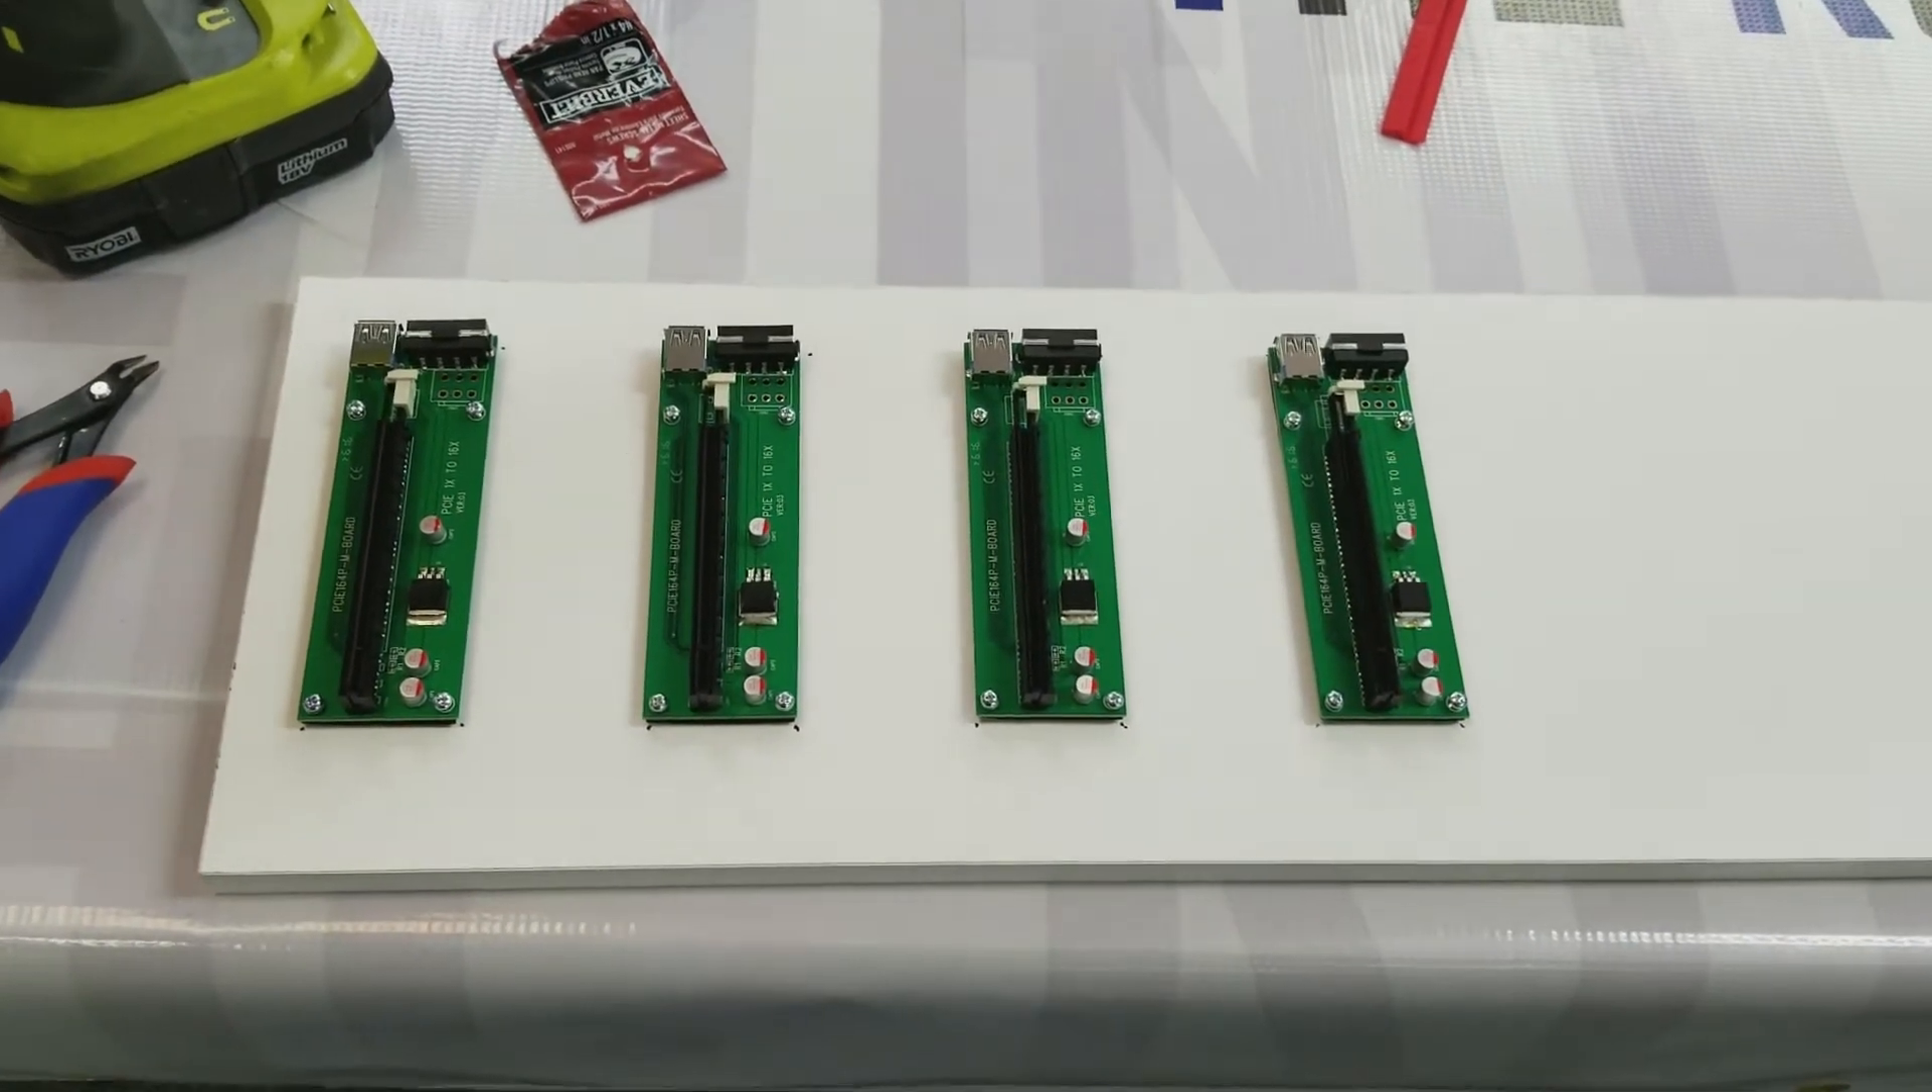Okay so here's our four PCIe risers mounted to our shelf.